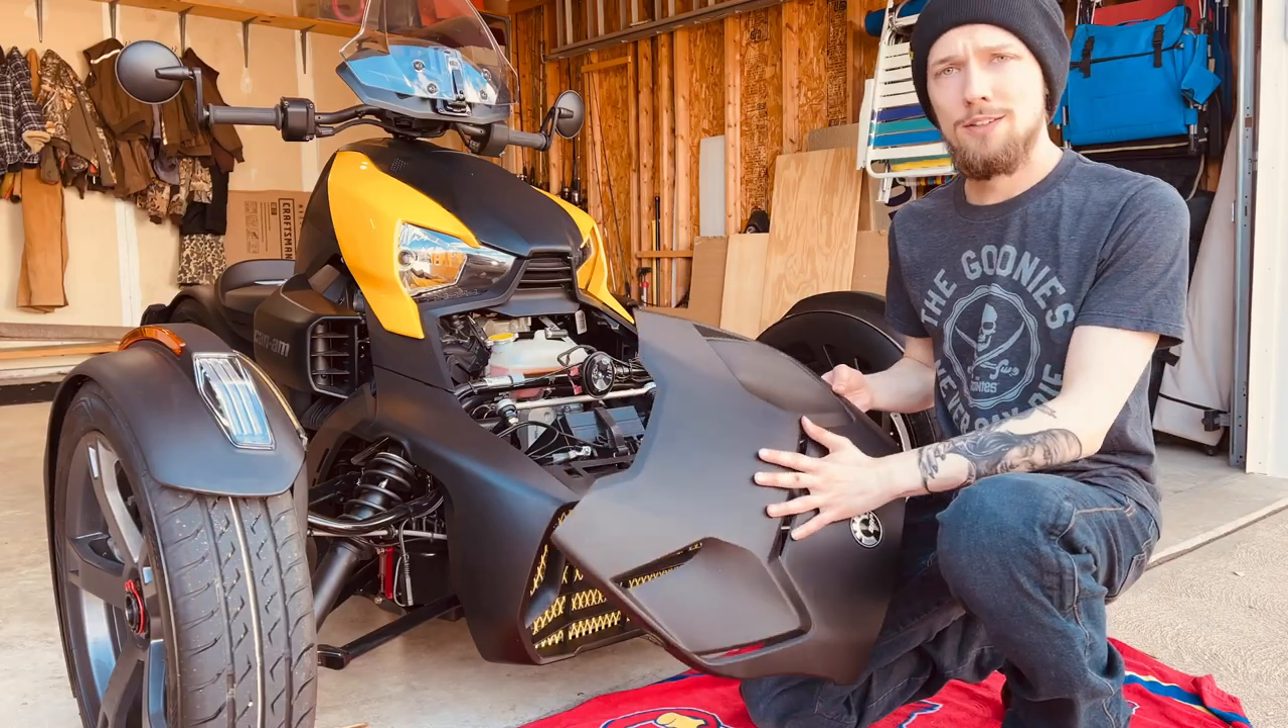Last thing we got to do is put the hood back on, and we're done.